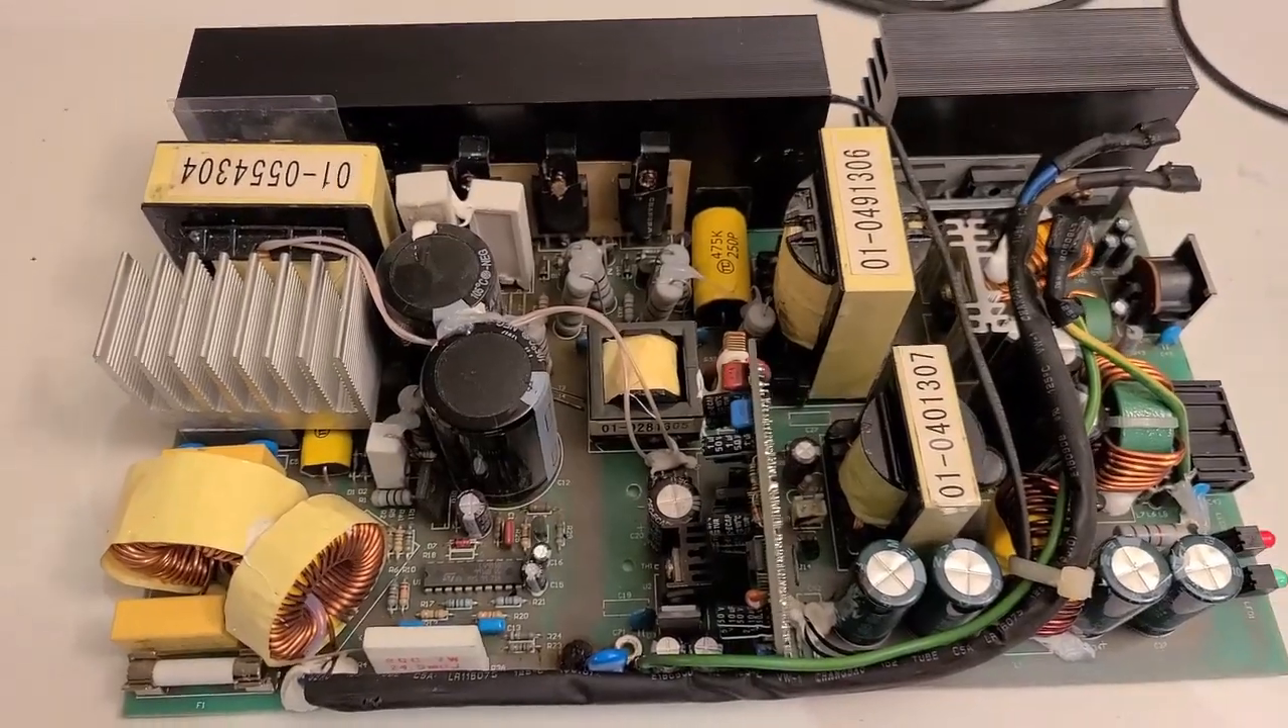So we have our power supply board out now.